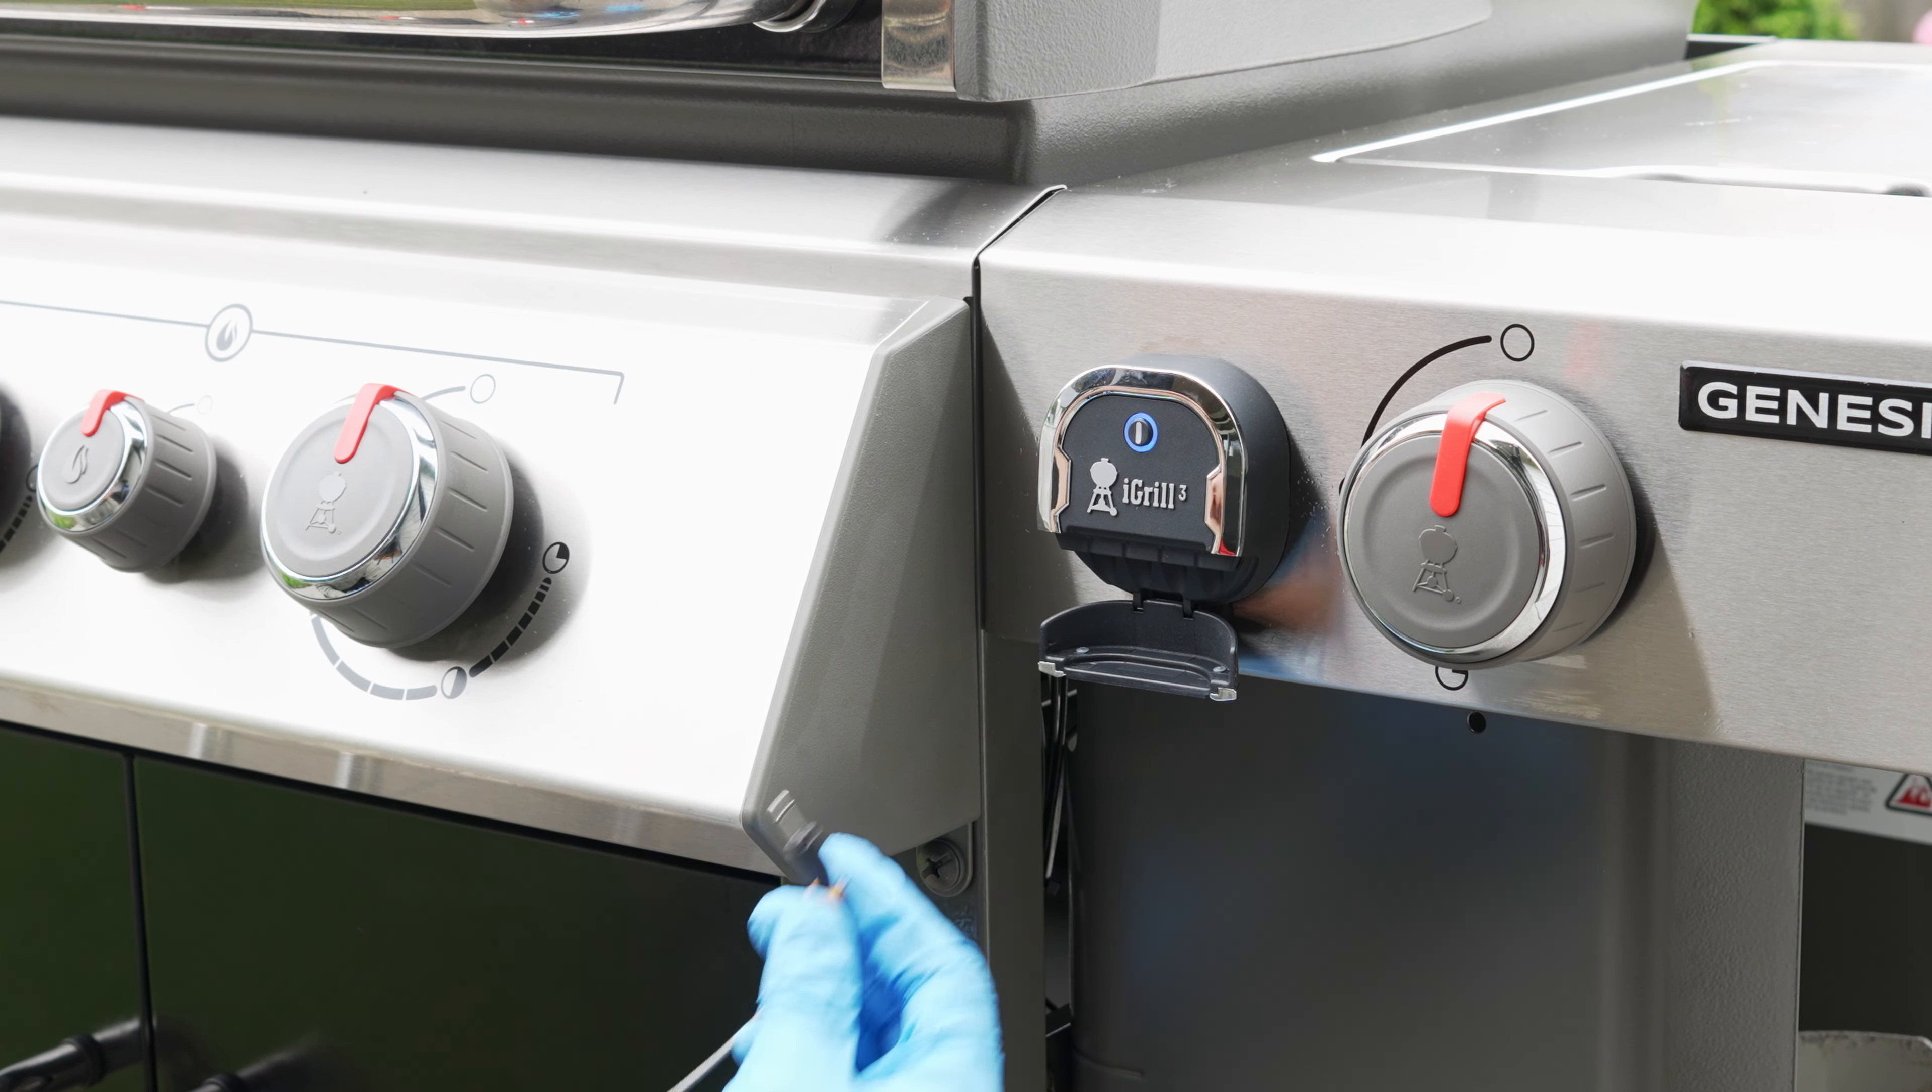And that's it, the iGrill 3 is now installed and you're ready to start using it via the Weber iGrill app.